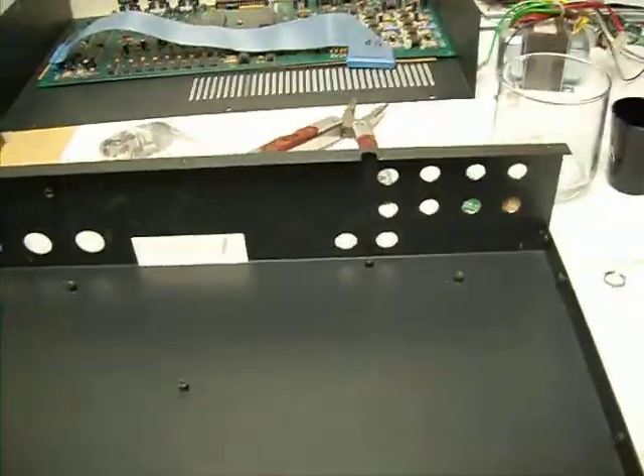And so now we have an empty chassis.